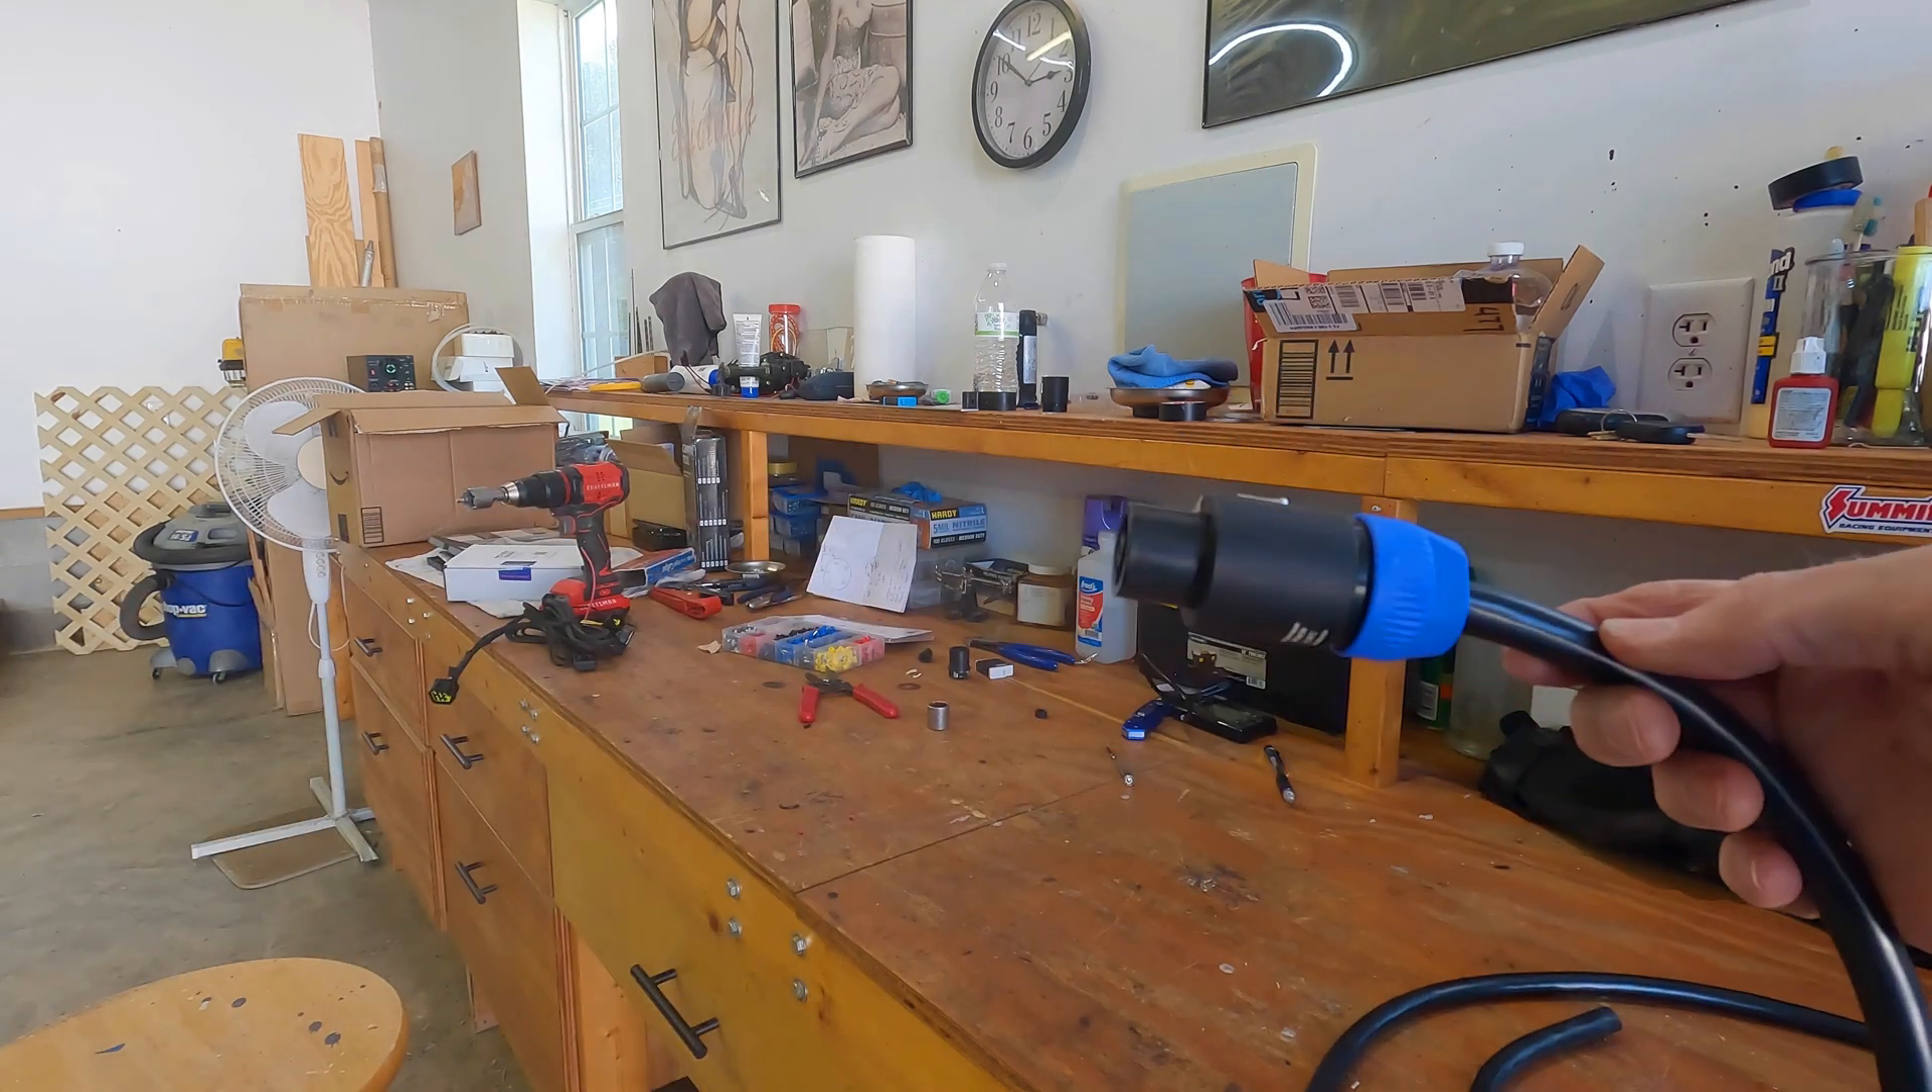I've got my cable put together.